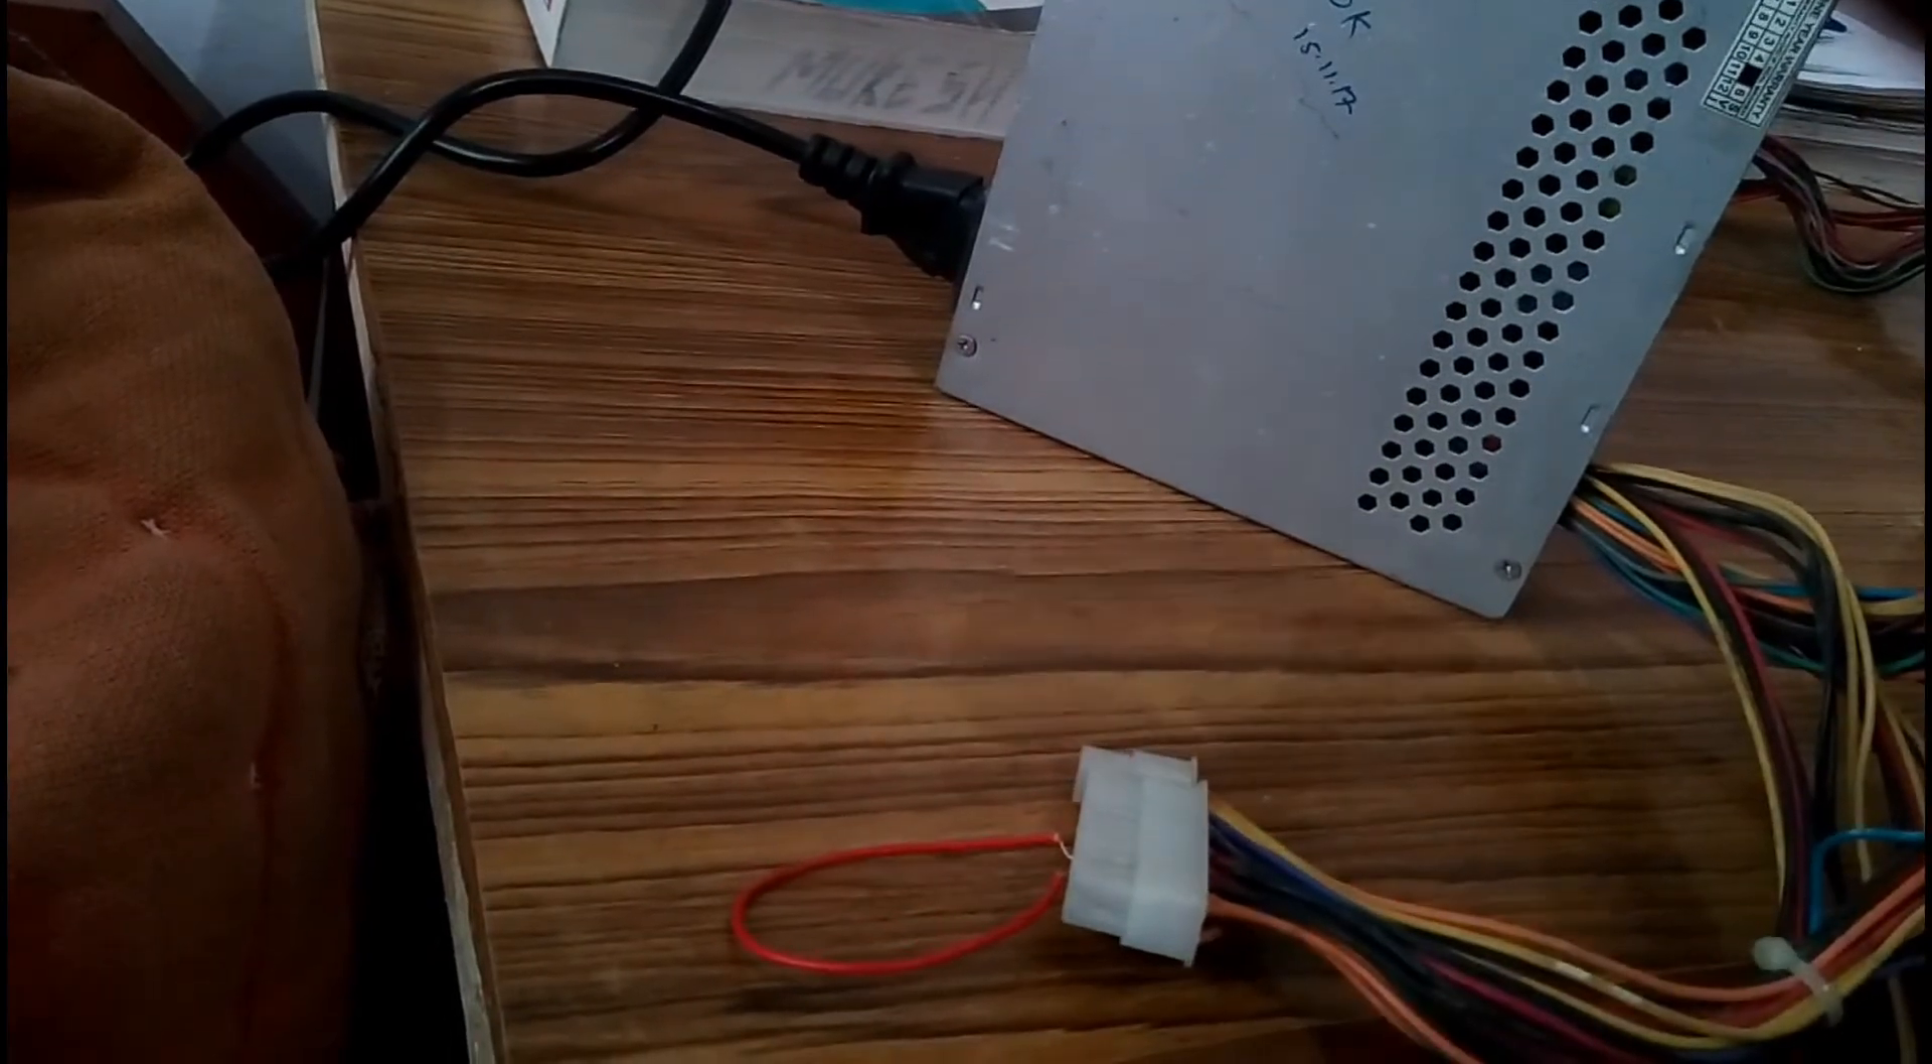اوکے سو میں نے وائر لگا دیا ہے۔